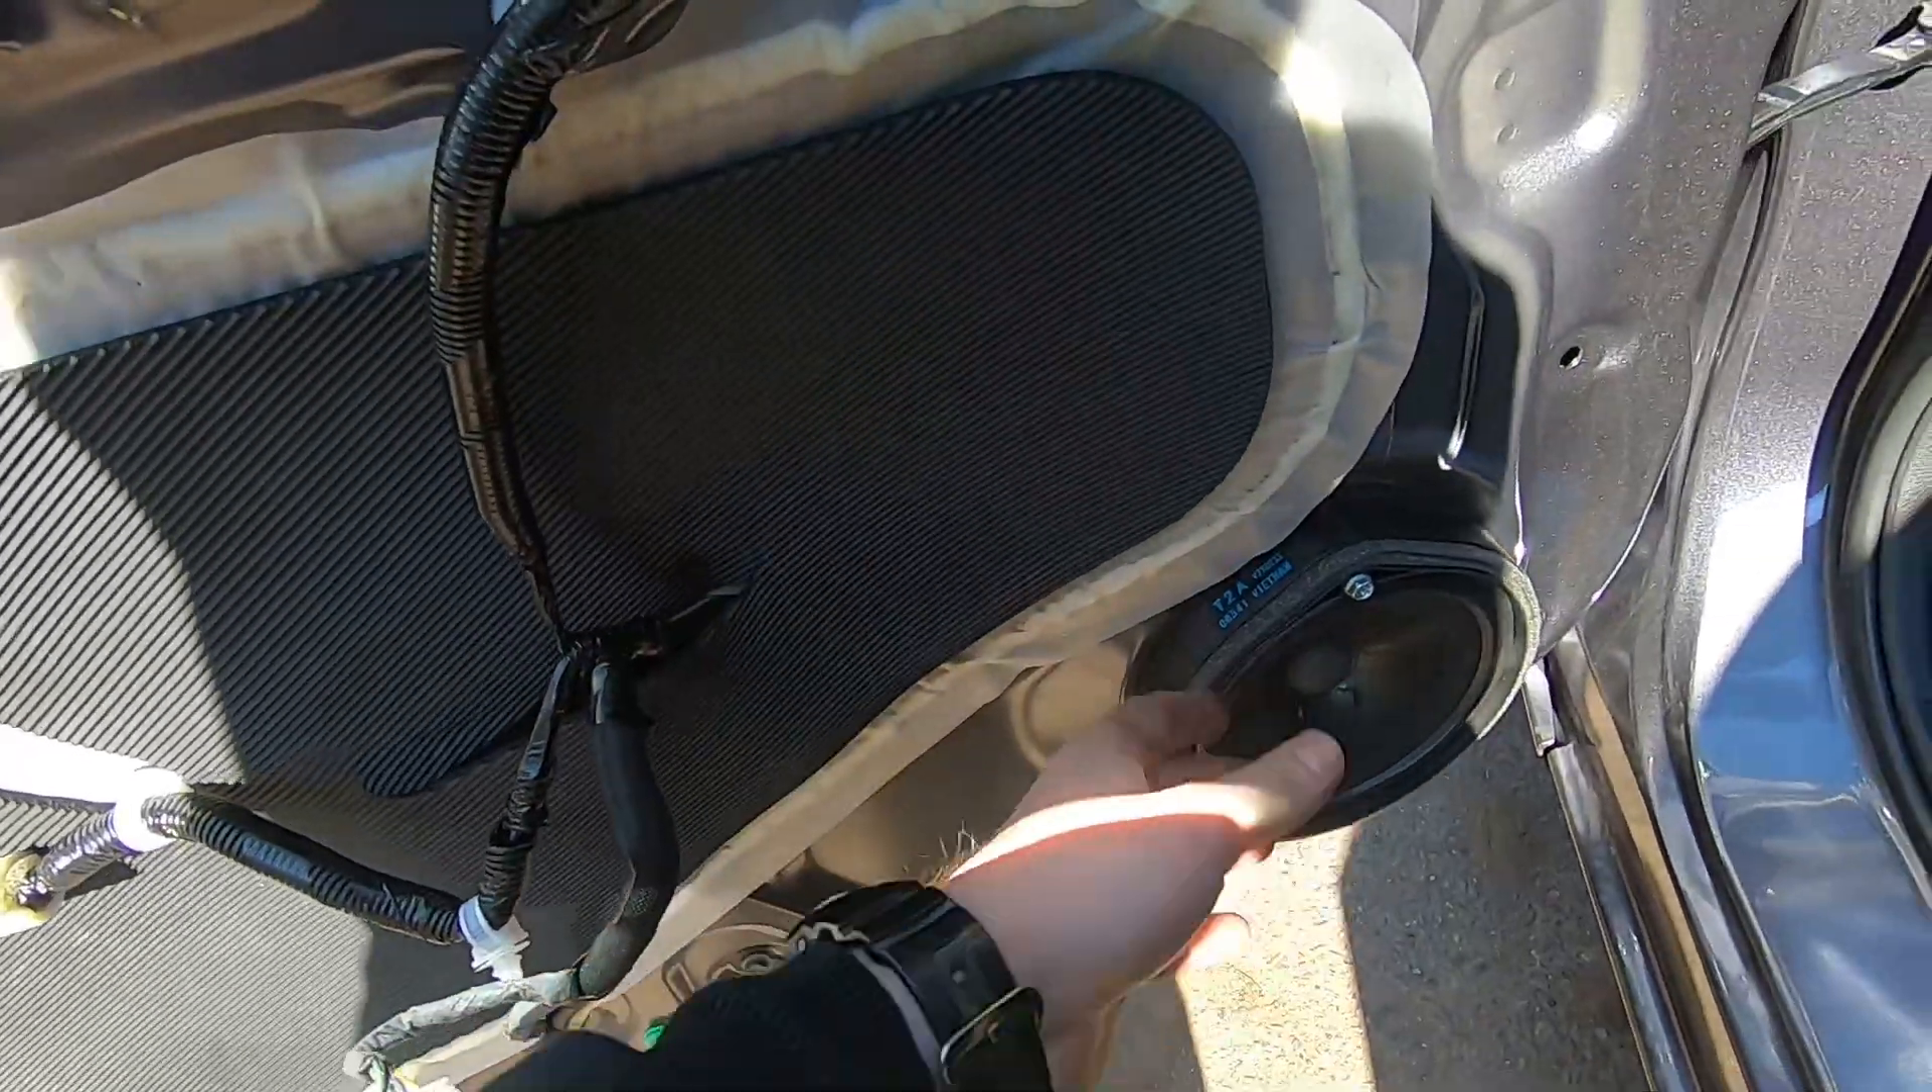So we have the panel off.